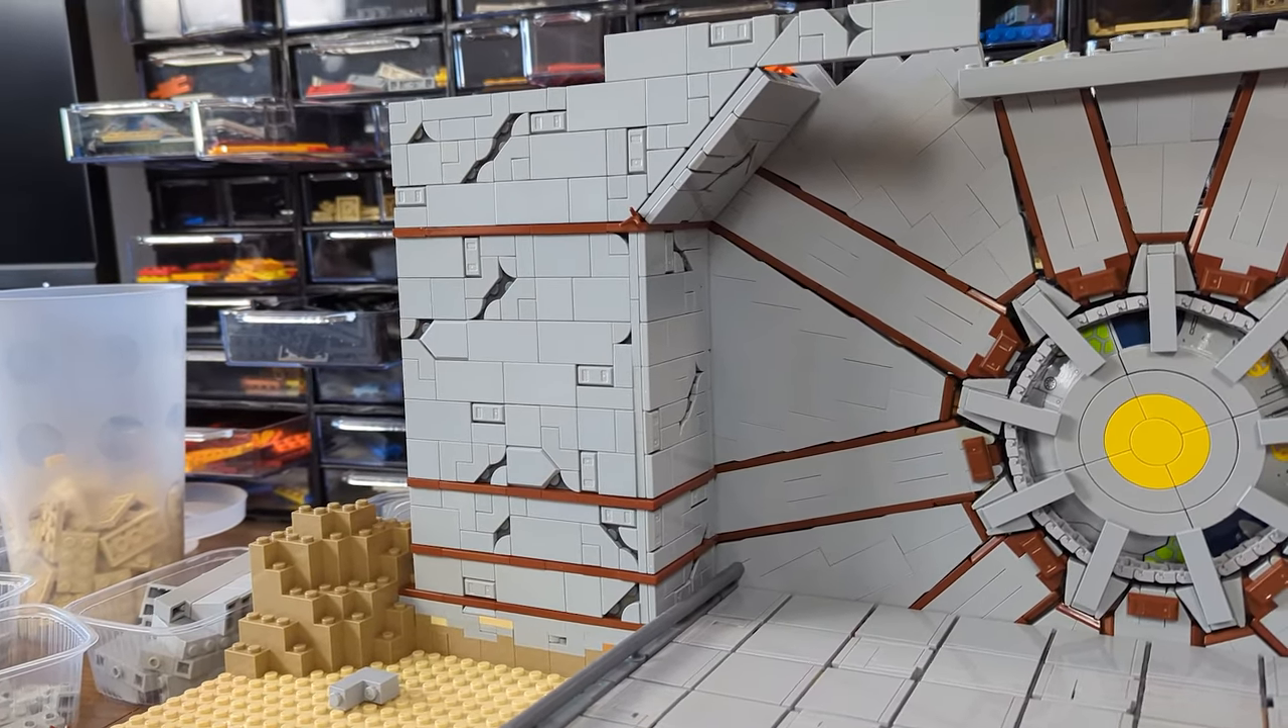I just grabbed a couple of light grey tiles, placed them on darker plates, and we got ourselves a very neat looking wall, with quite a regular pattern, yet at the same time, harshly treated by the nuclear blast.